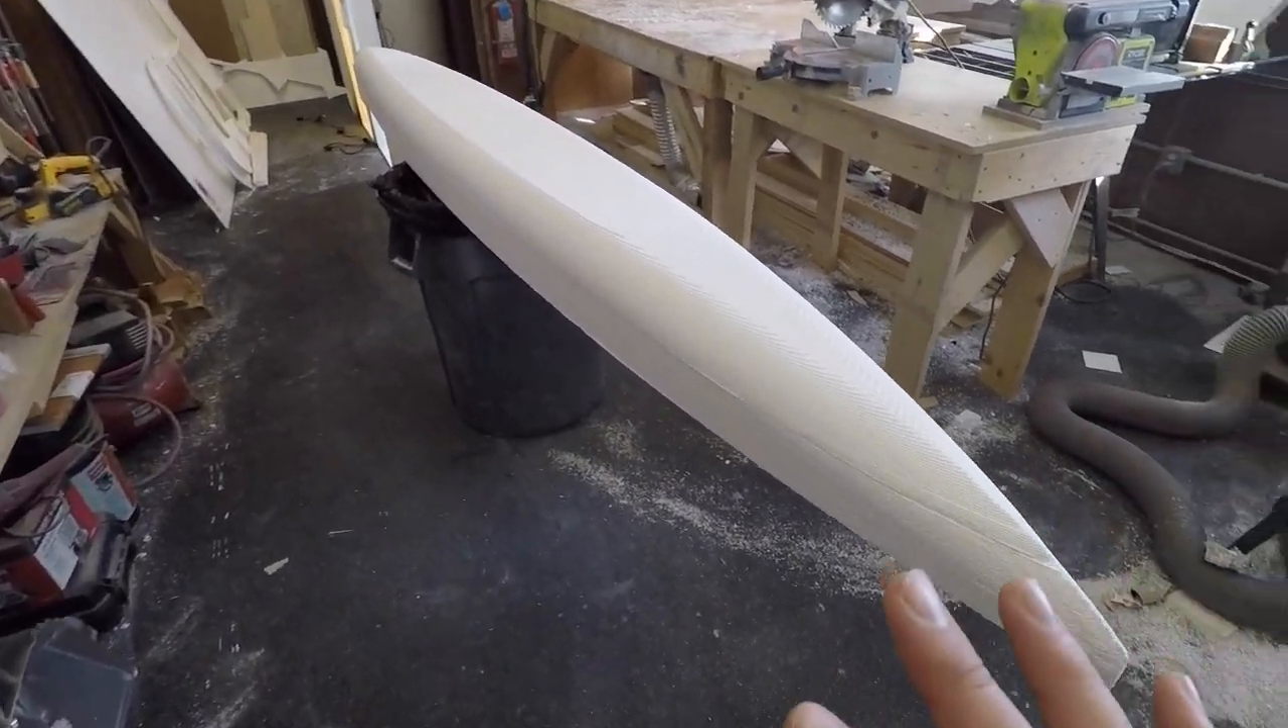All right guys so you can see we have the hull now finally all glued together and once it's all fit together it's got a lot more strength and we're able to move it around a lot easier.